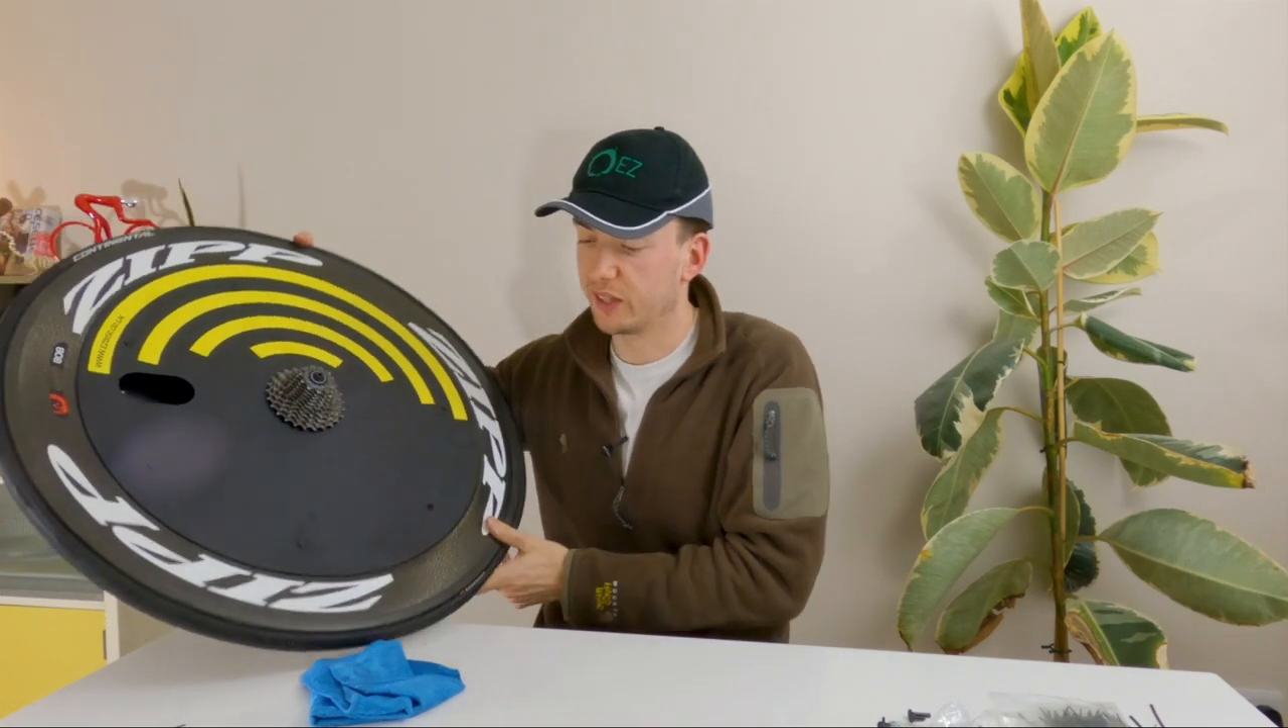Last thing to do now just pop the cassette back on complete the look and there we go one easy disc in place with cassette.